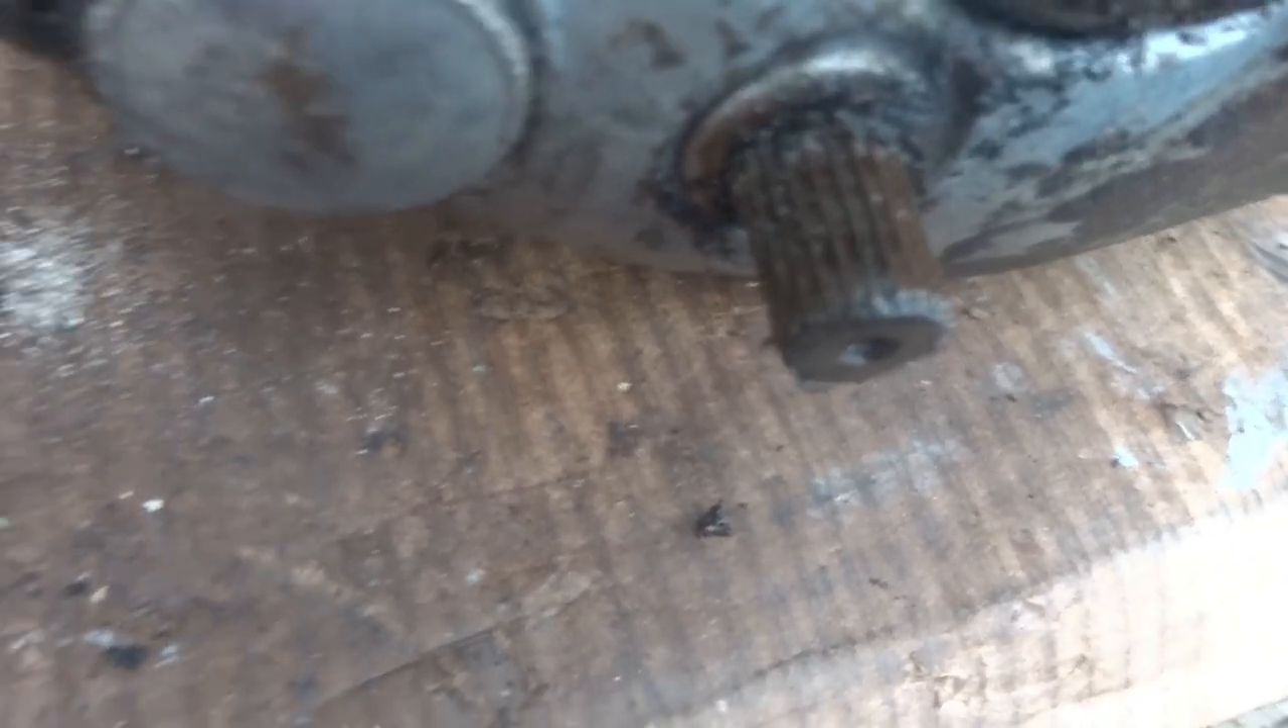I've just taken off the kick pedal thing there.